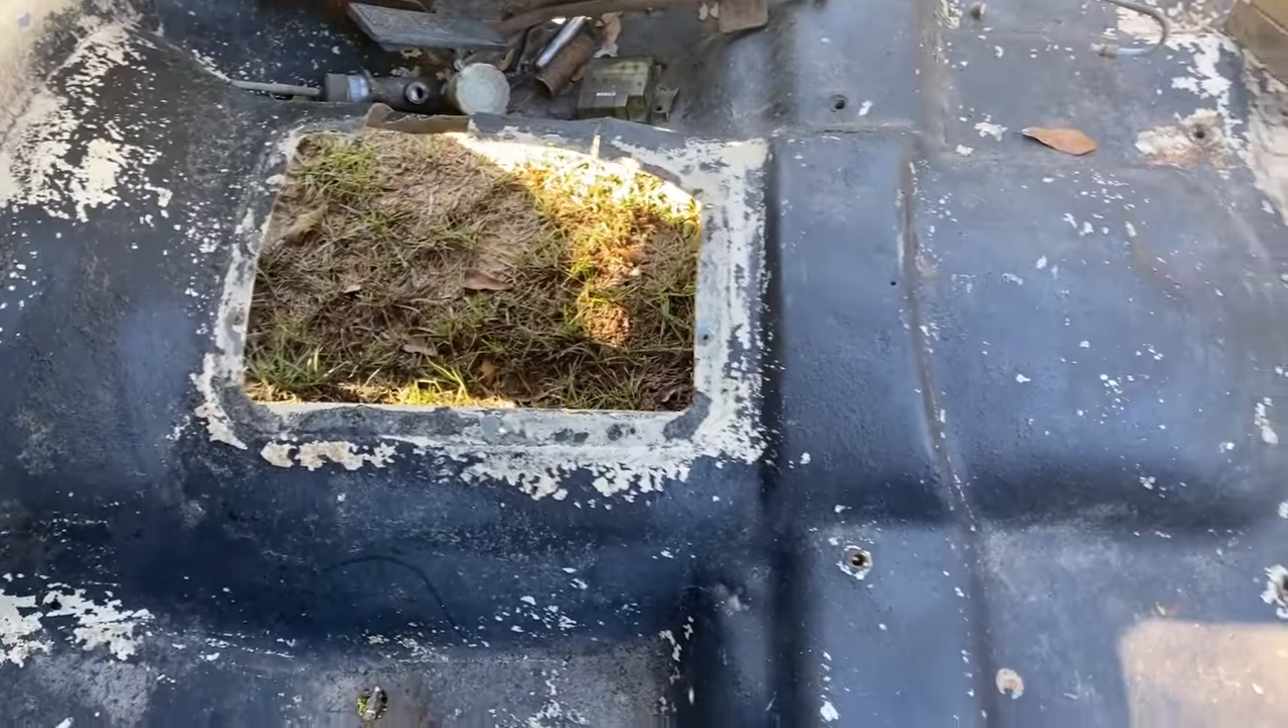Oh yeah we still got a huge hole for the trans tunnel.